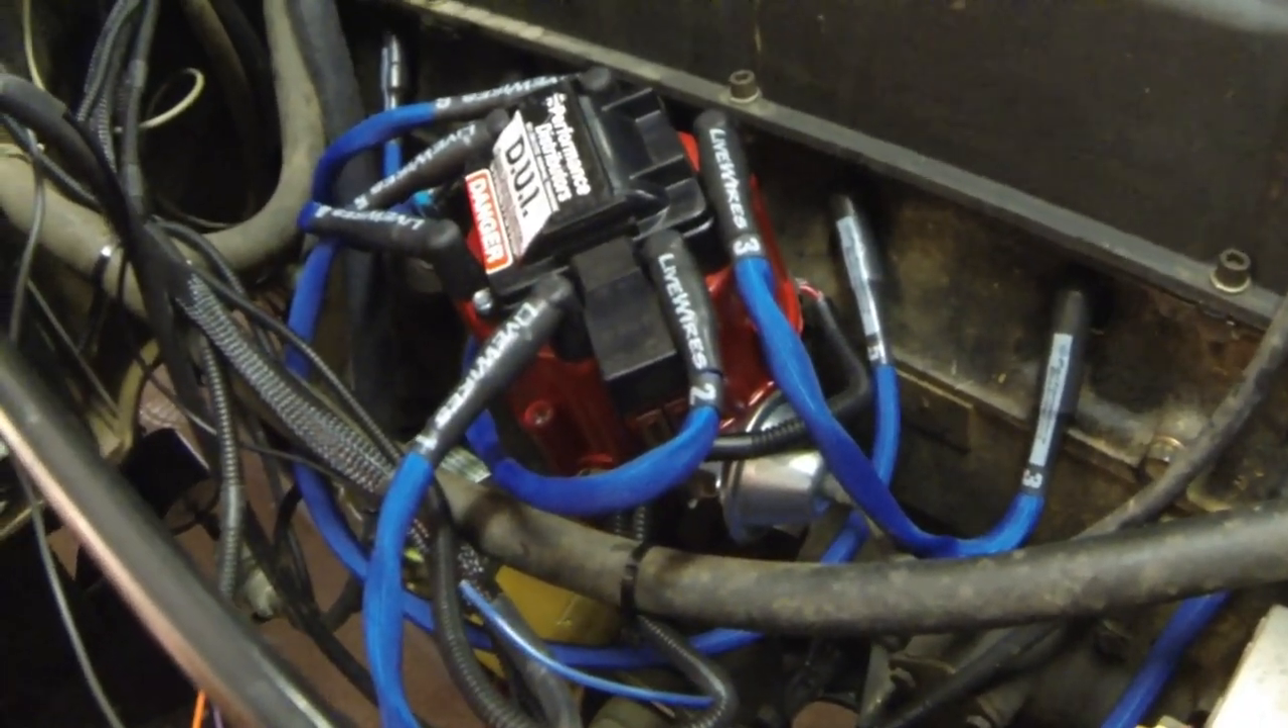Okay we've got the distributor and the wires in.